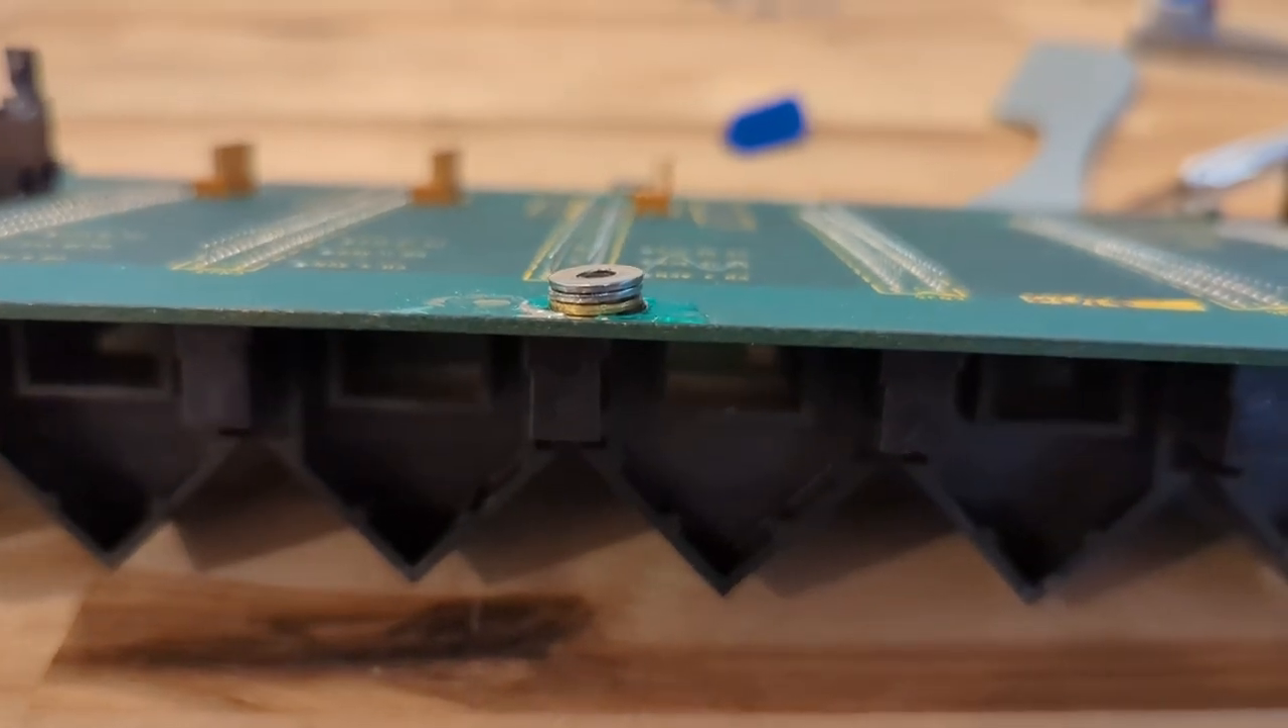So with some crazy glue and some tweezers i was able to get two layers of washers attached.